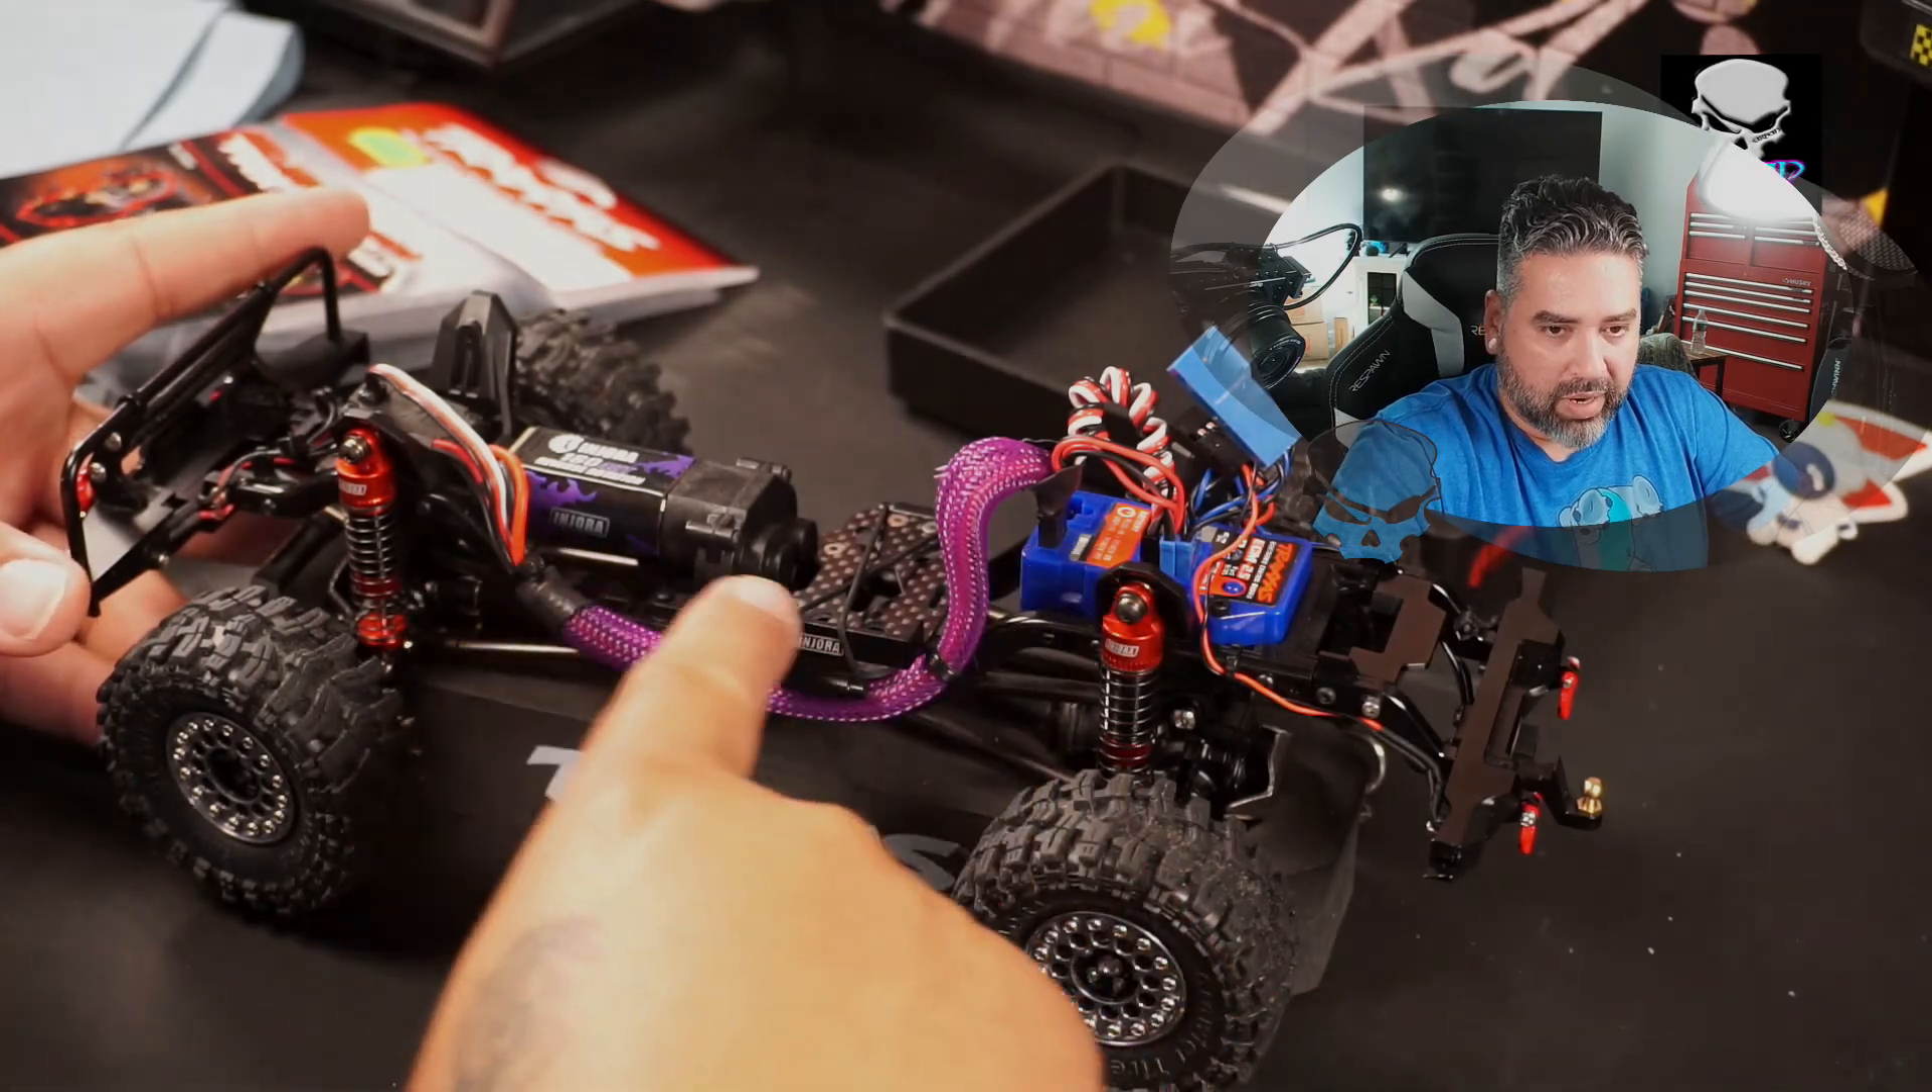It's all wired up very nice and neat on the opposite side i actually put in some loom so everything is running through this already.